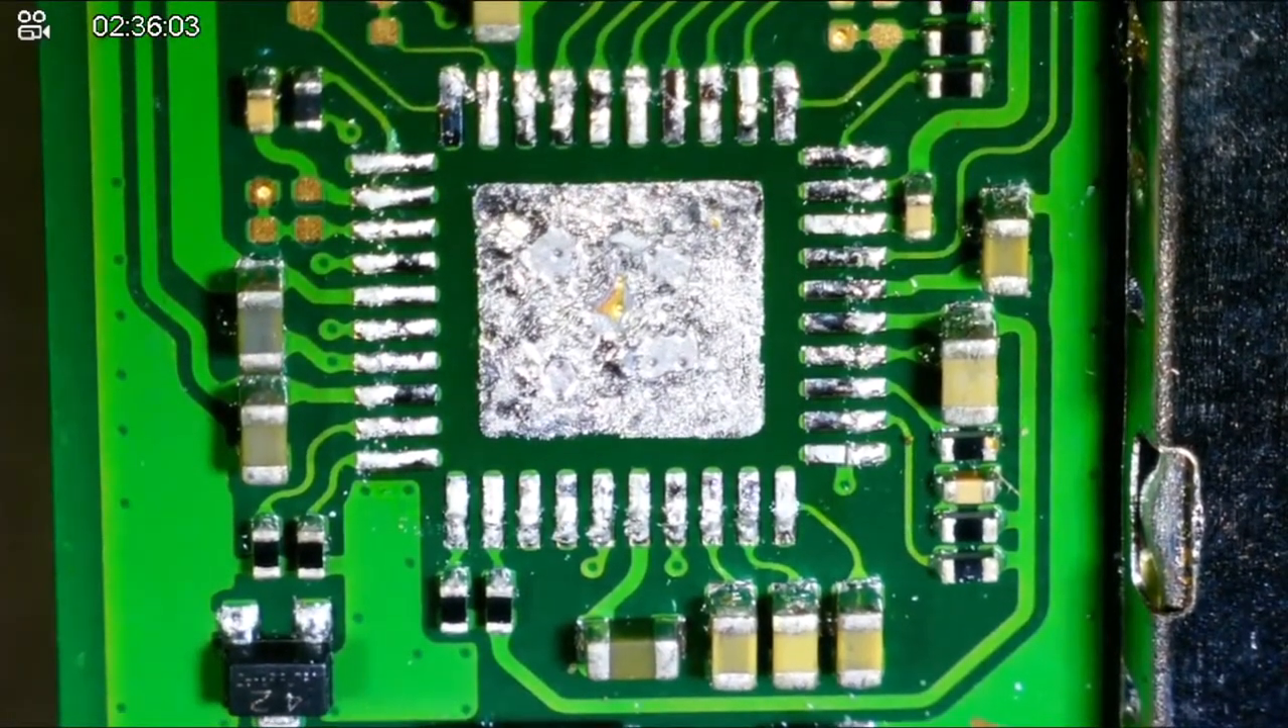Okay, that's the first time I pulled the chip and I don't see anything knocked off.